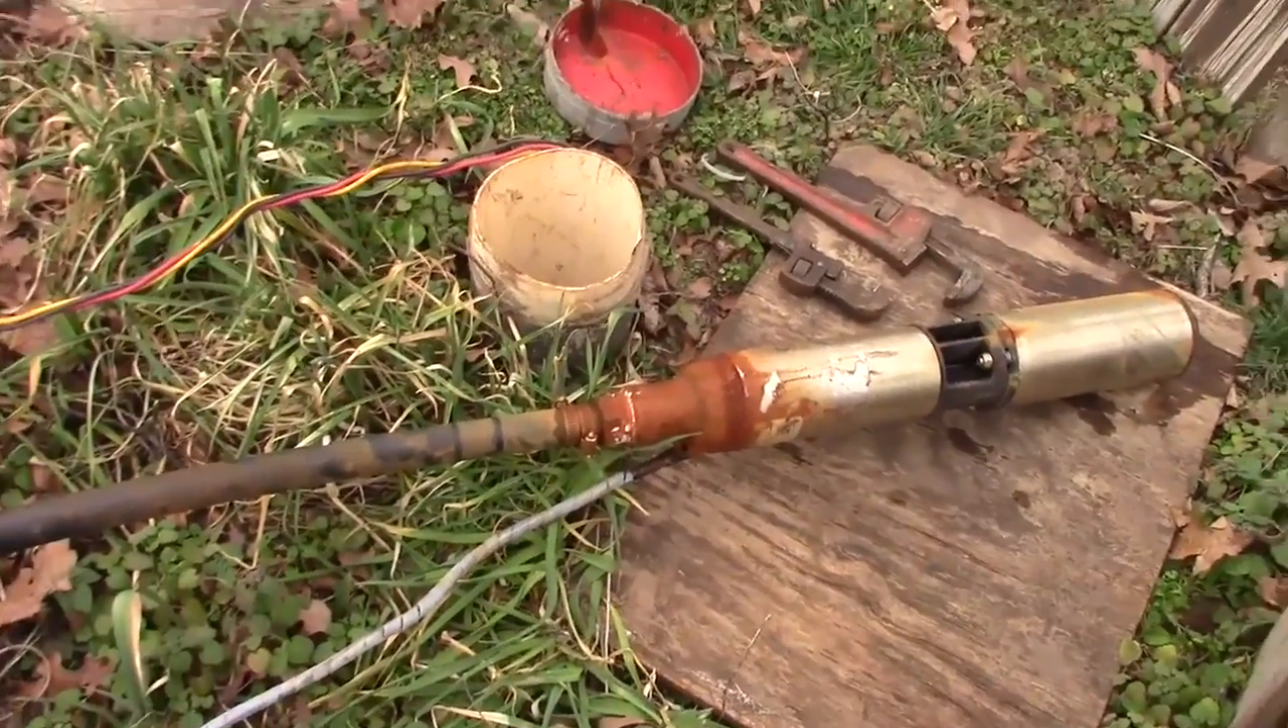Okay you can see we got the pump out of the hole.